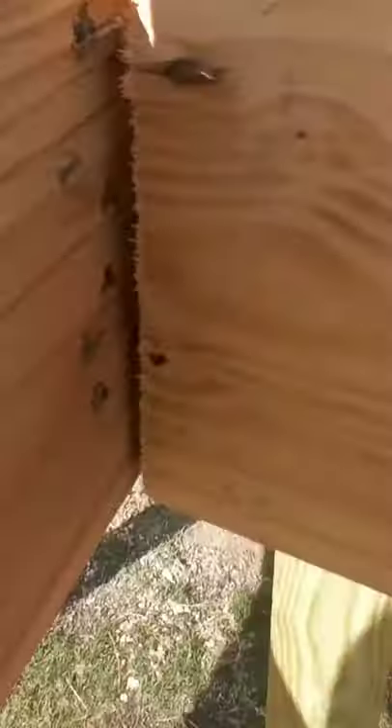You got big gaps here and crooked boards you know as you can see that's got a gap in it and it's got one nail that's barely holding he barely shot it through the side here.